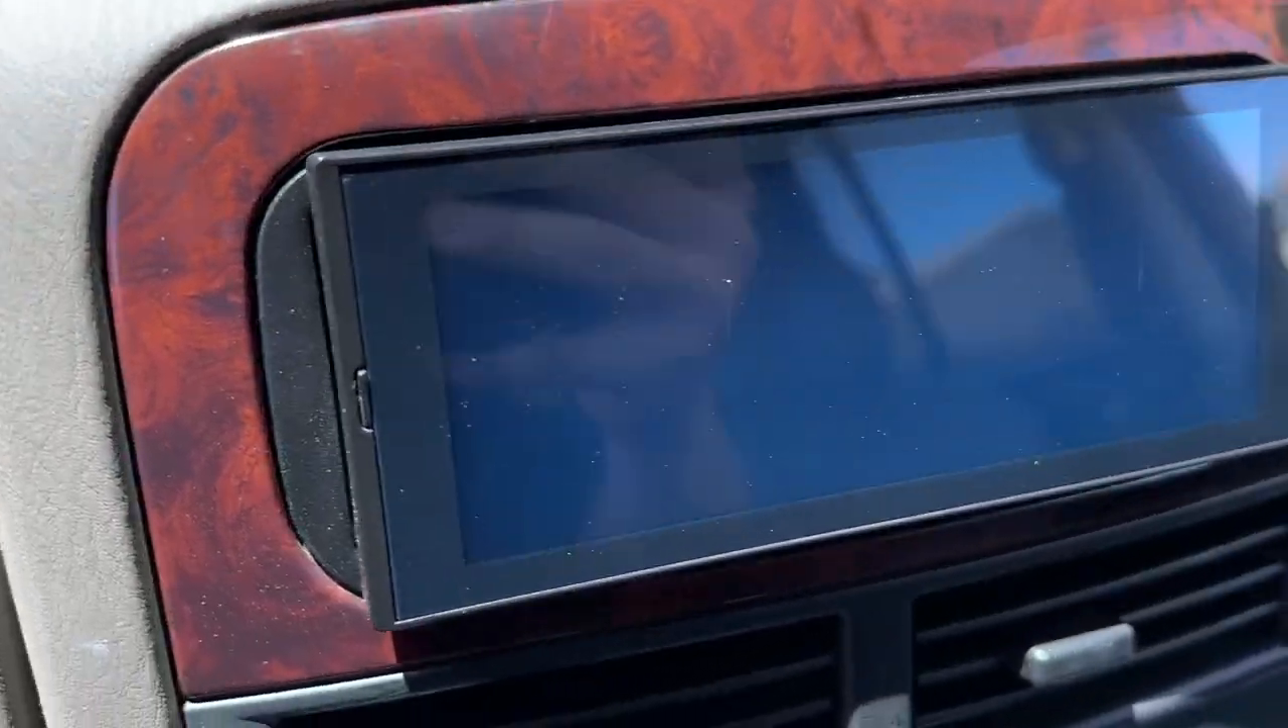The radio does stick out a little. And since the bezel is curved, the sides kind of open up a little bit.